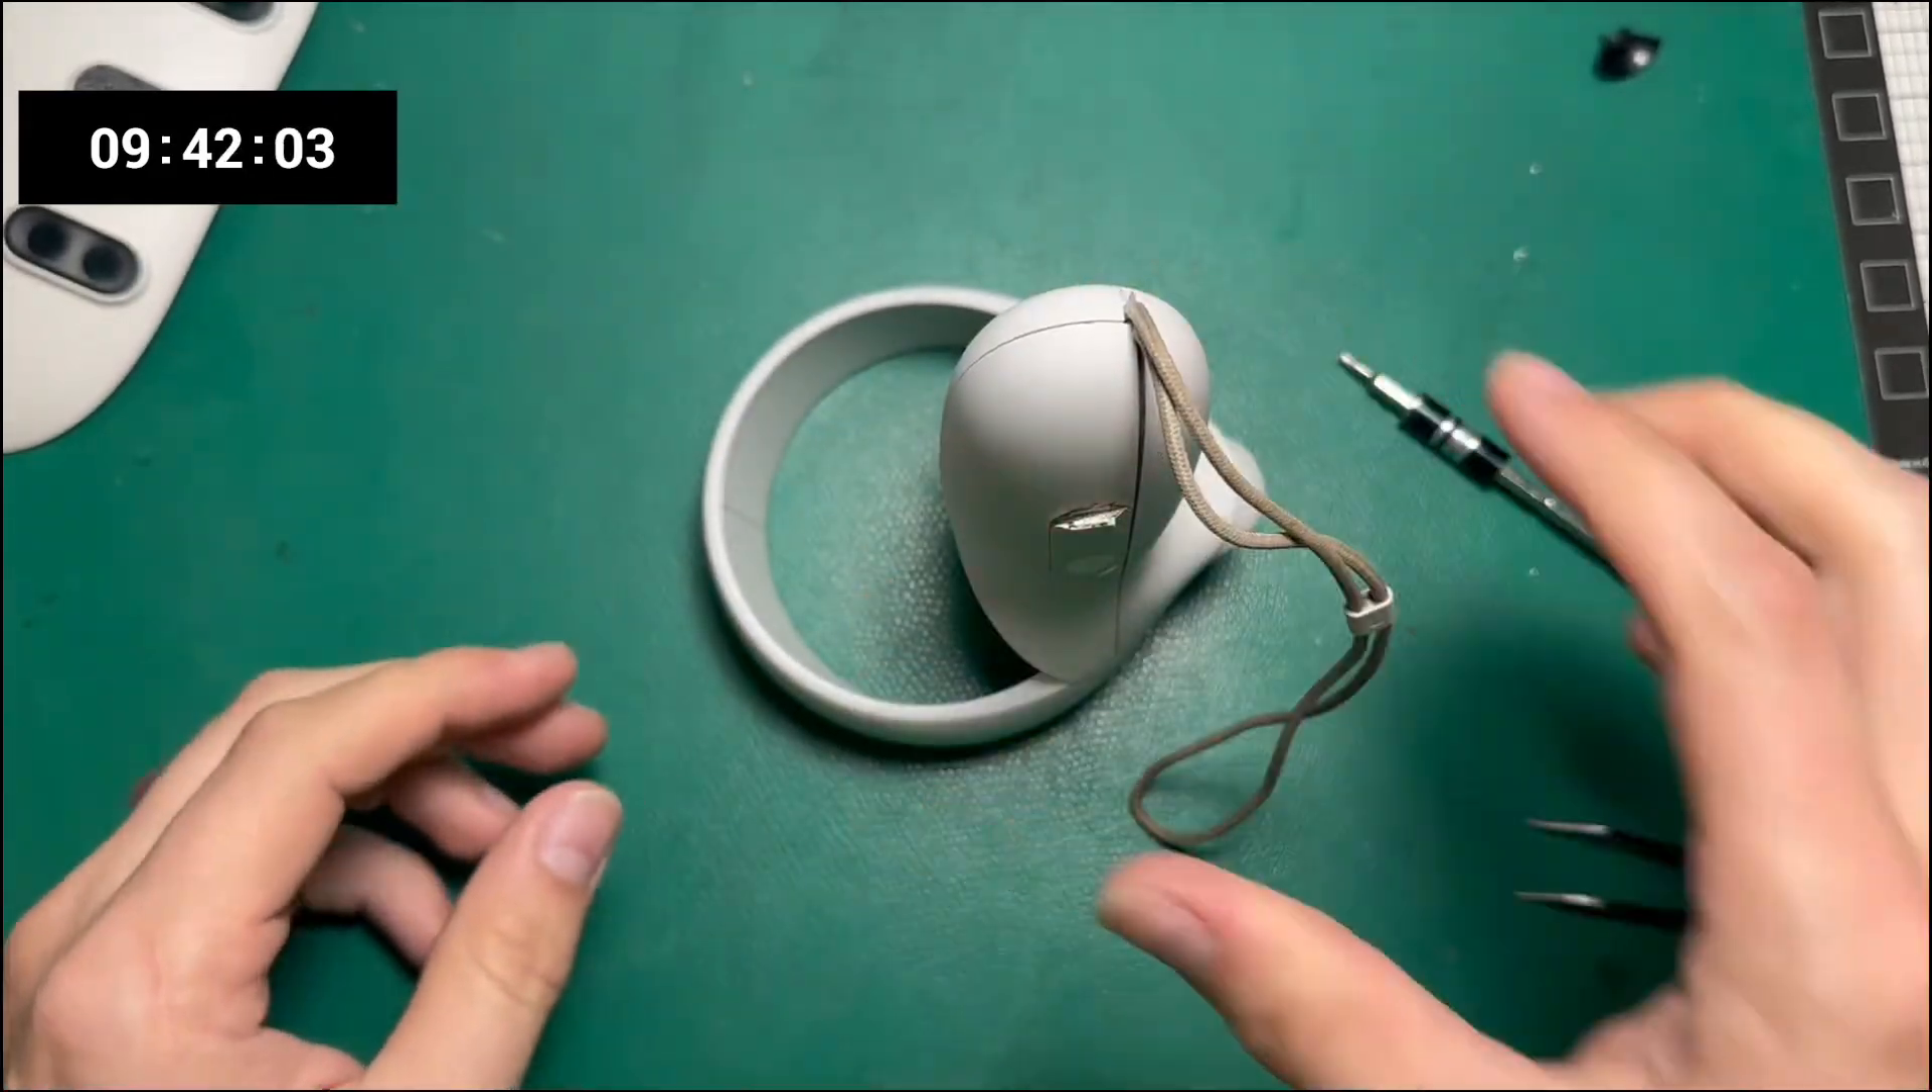We got the wrist strap in and let's plug in a battery just to make sure everything works.